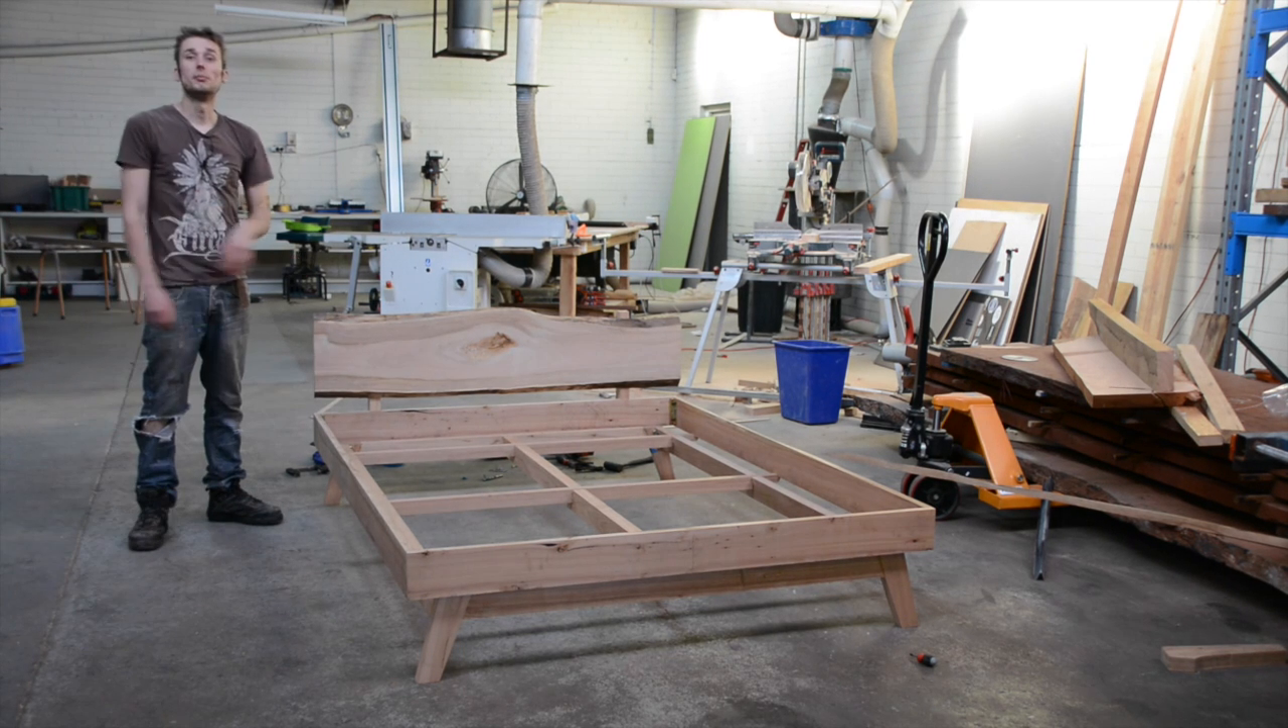Okay so that is the bed pretty much completed obviously the plywood has to go in before a mattress can go there but construction wise as far as joints and all that it's finished.